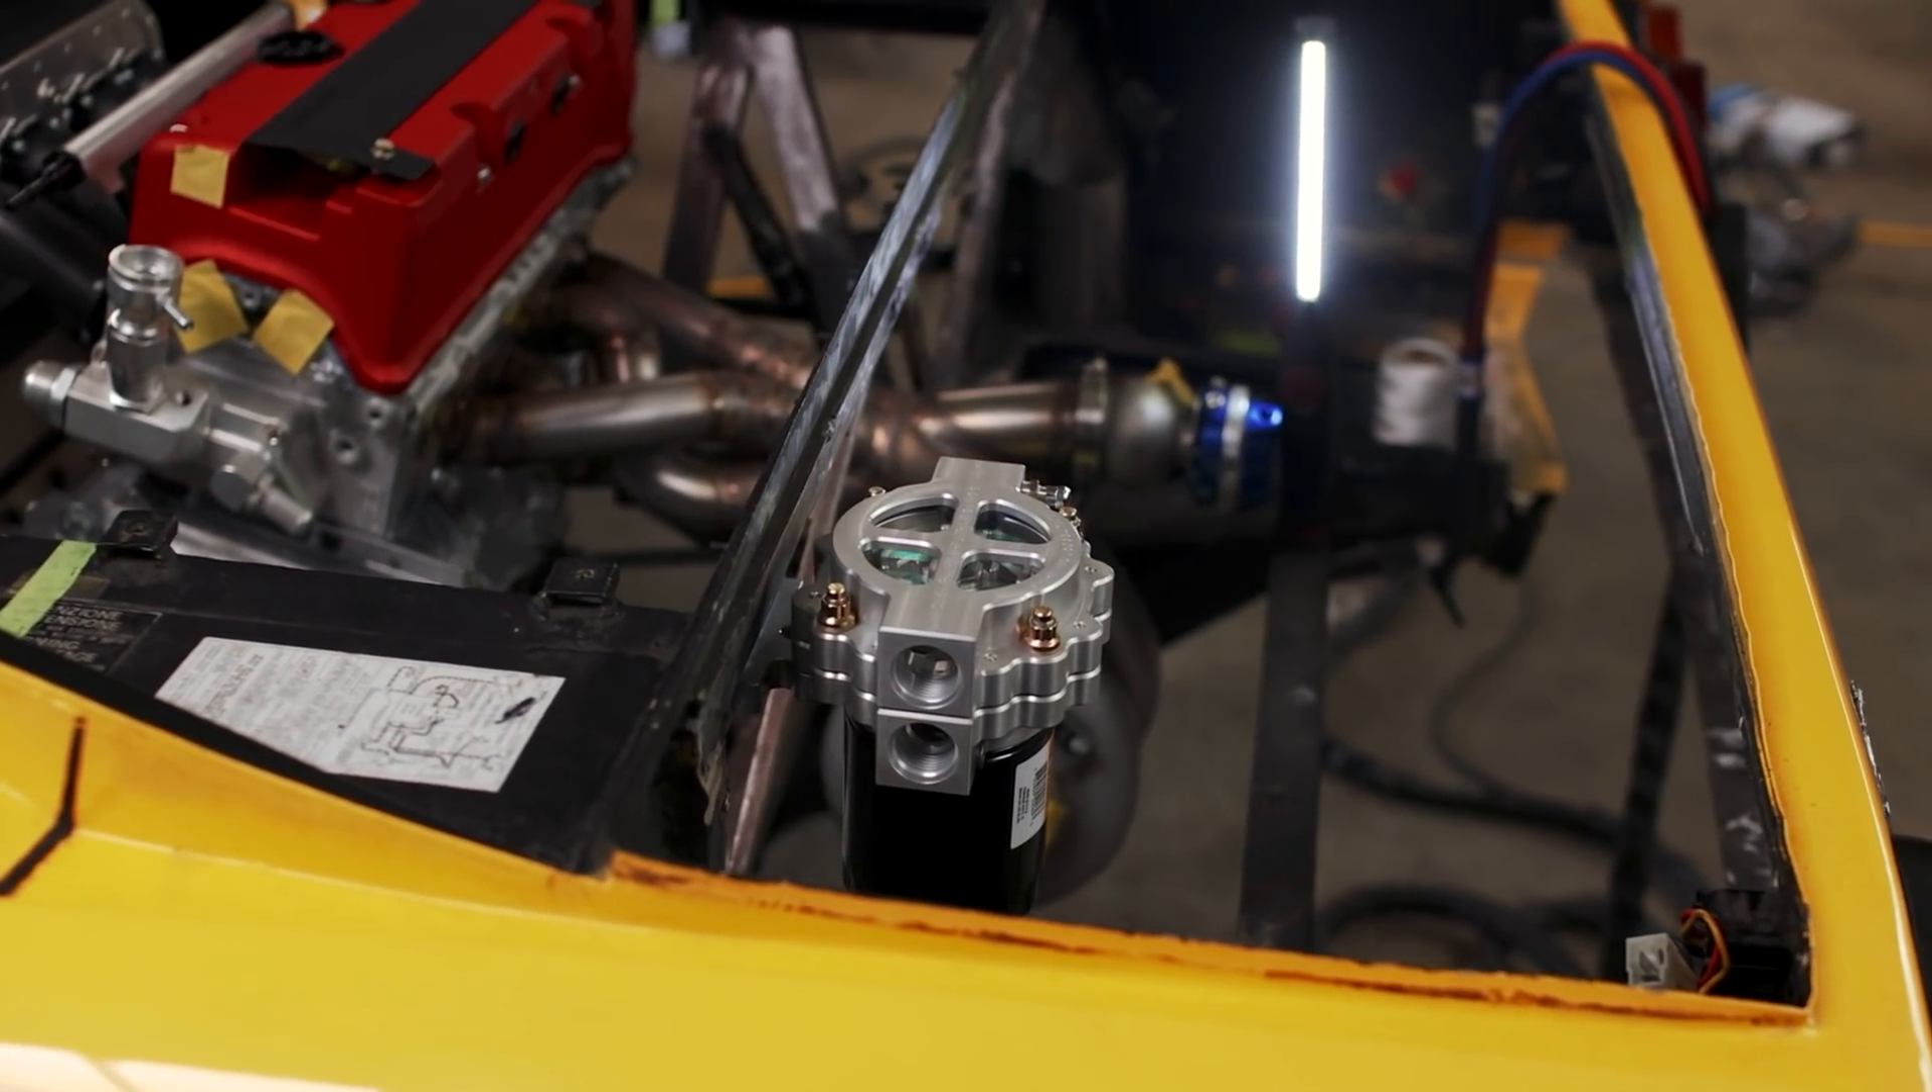All right now with the oil filter mounted into place we have most of the systems that we're going to need in order to plumb our whole oil system here.